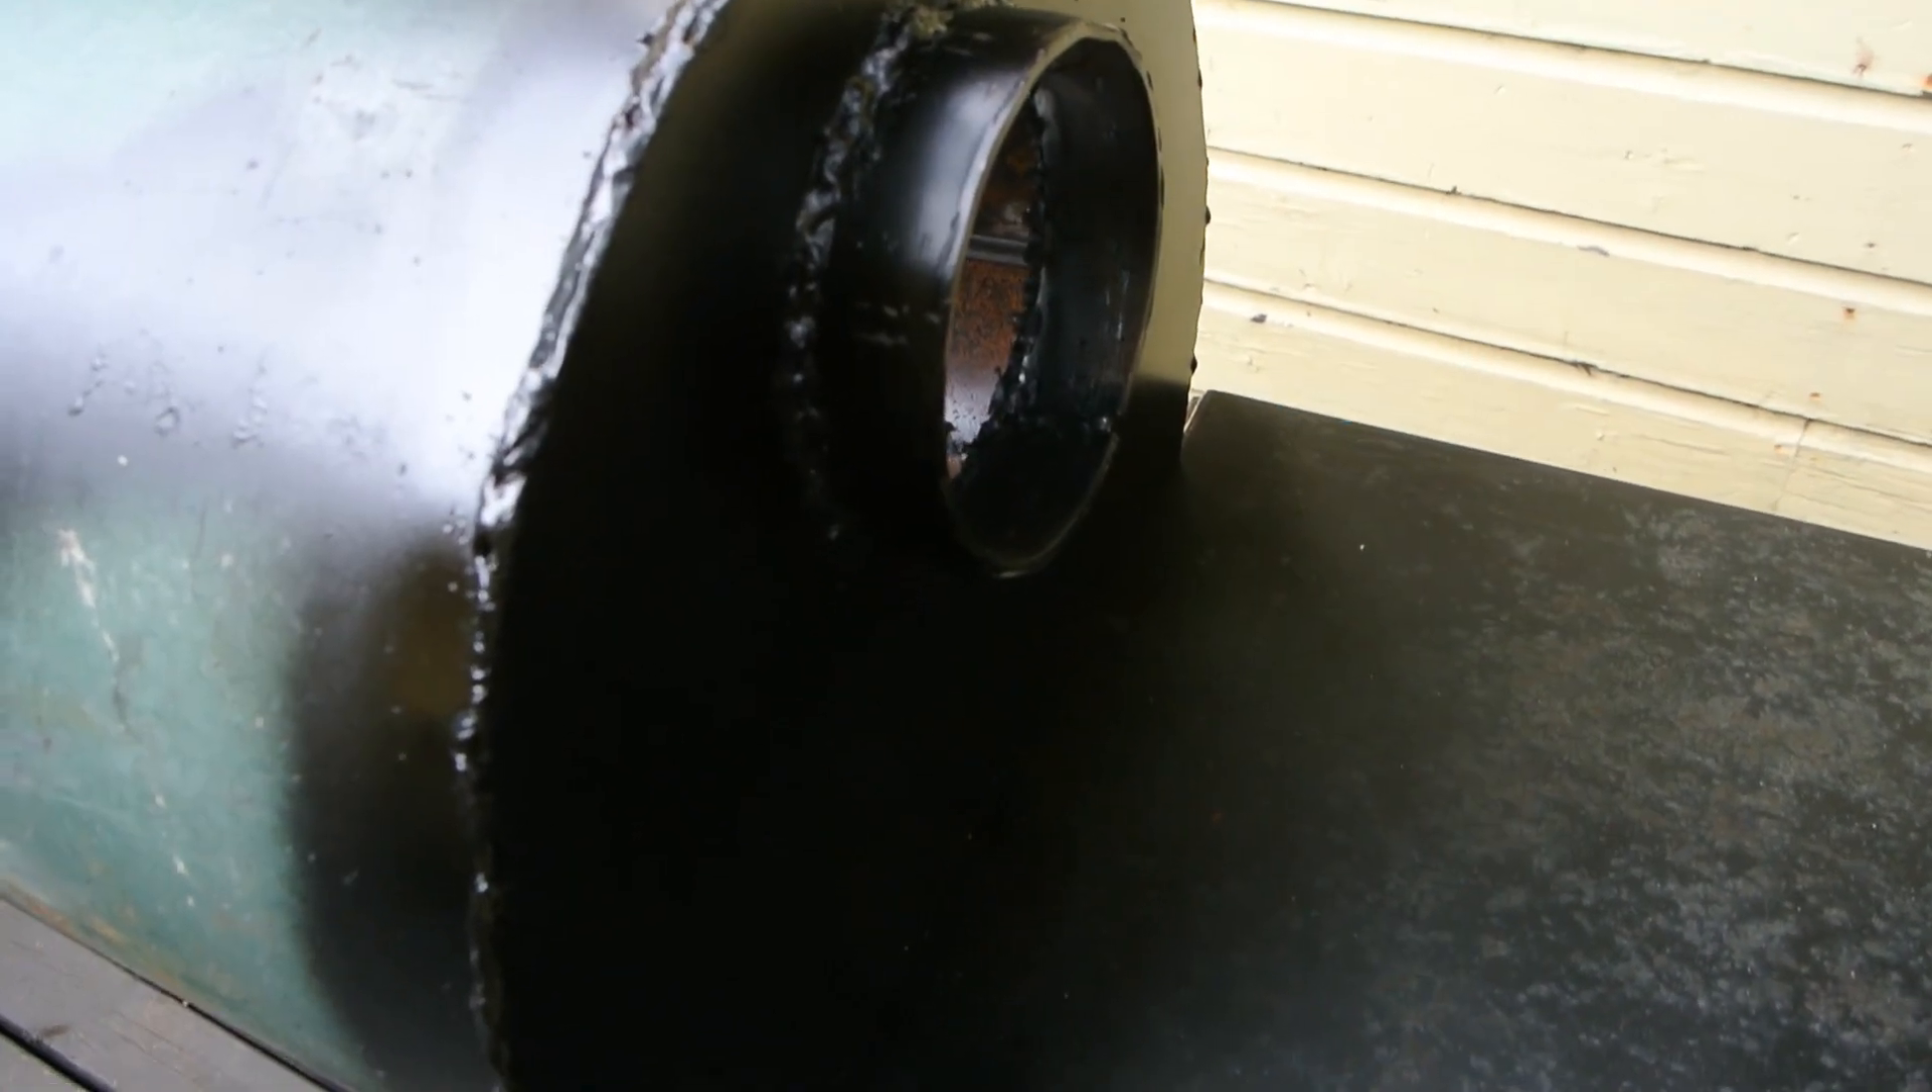I welded in a plate. And on here, I welded a flange.